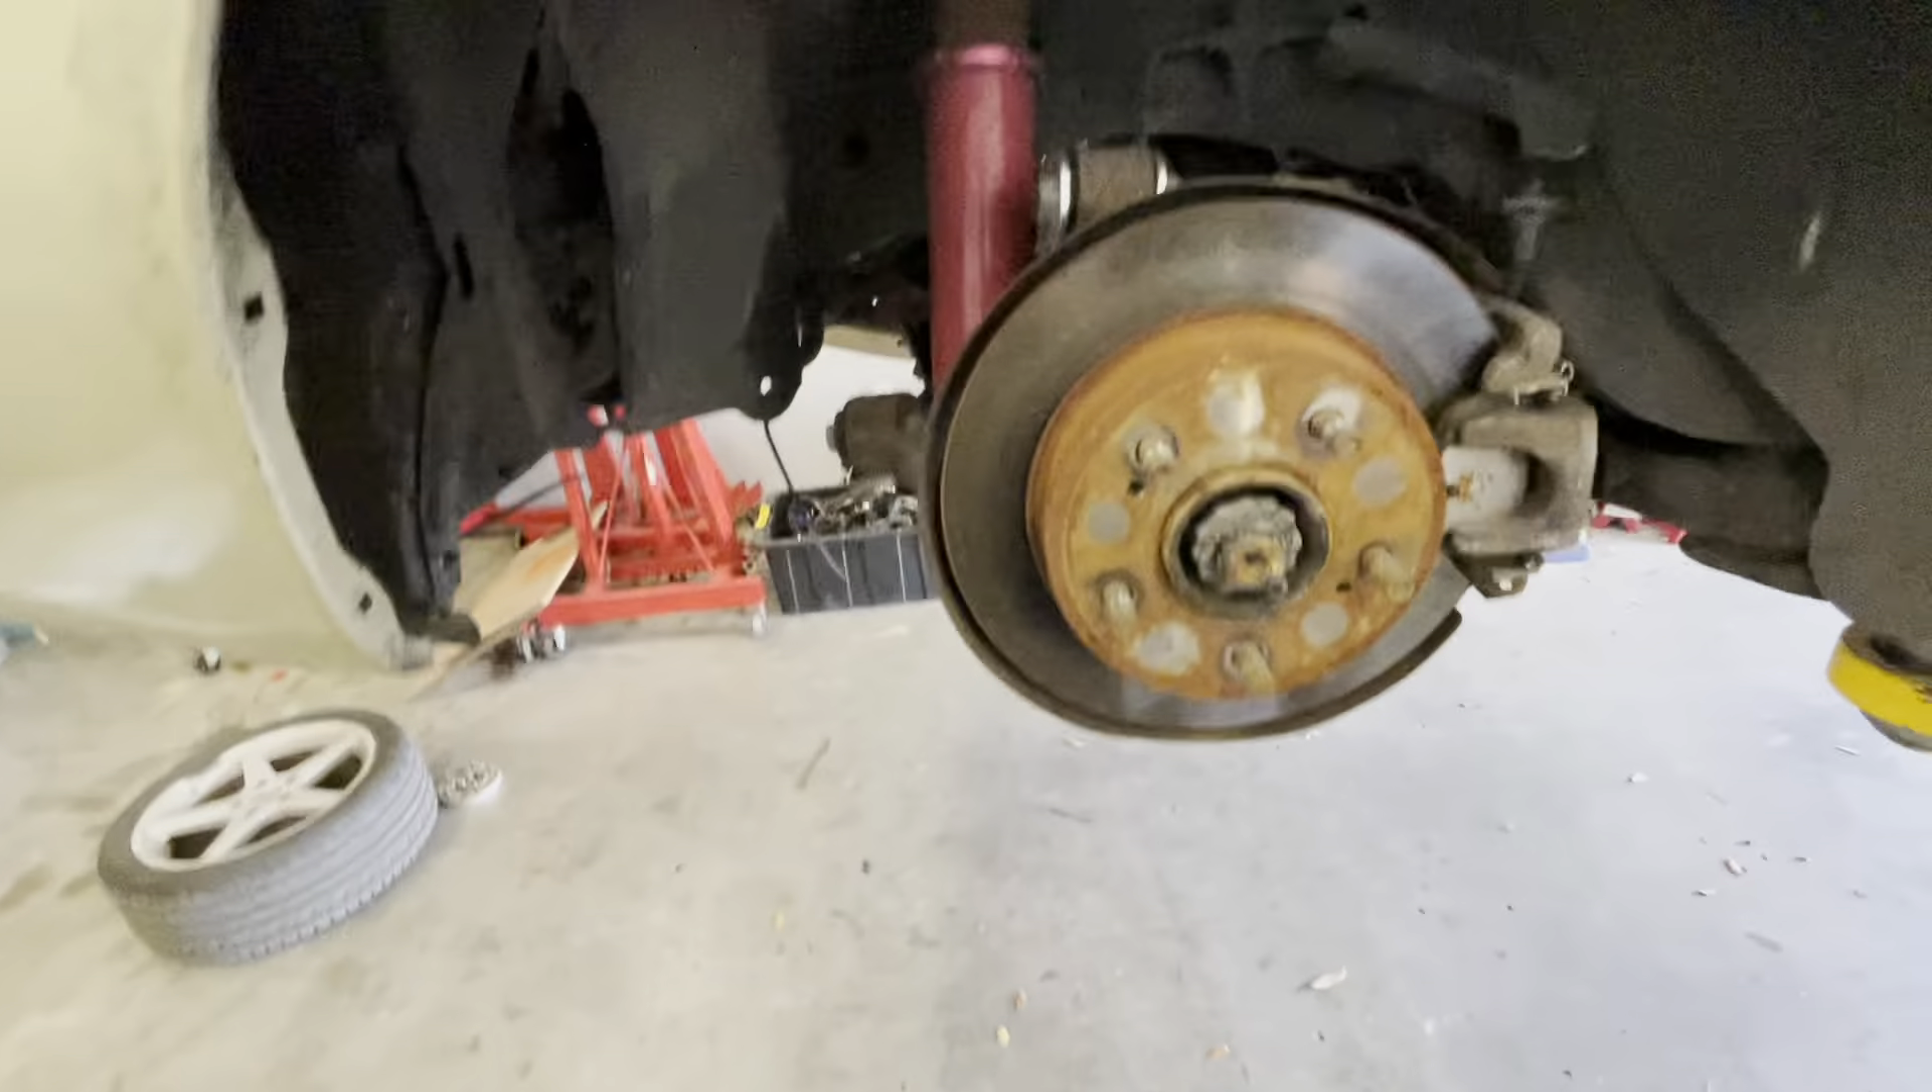All right guys so we have the wheels off.